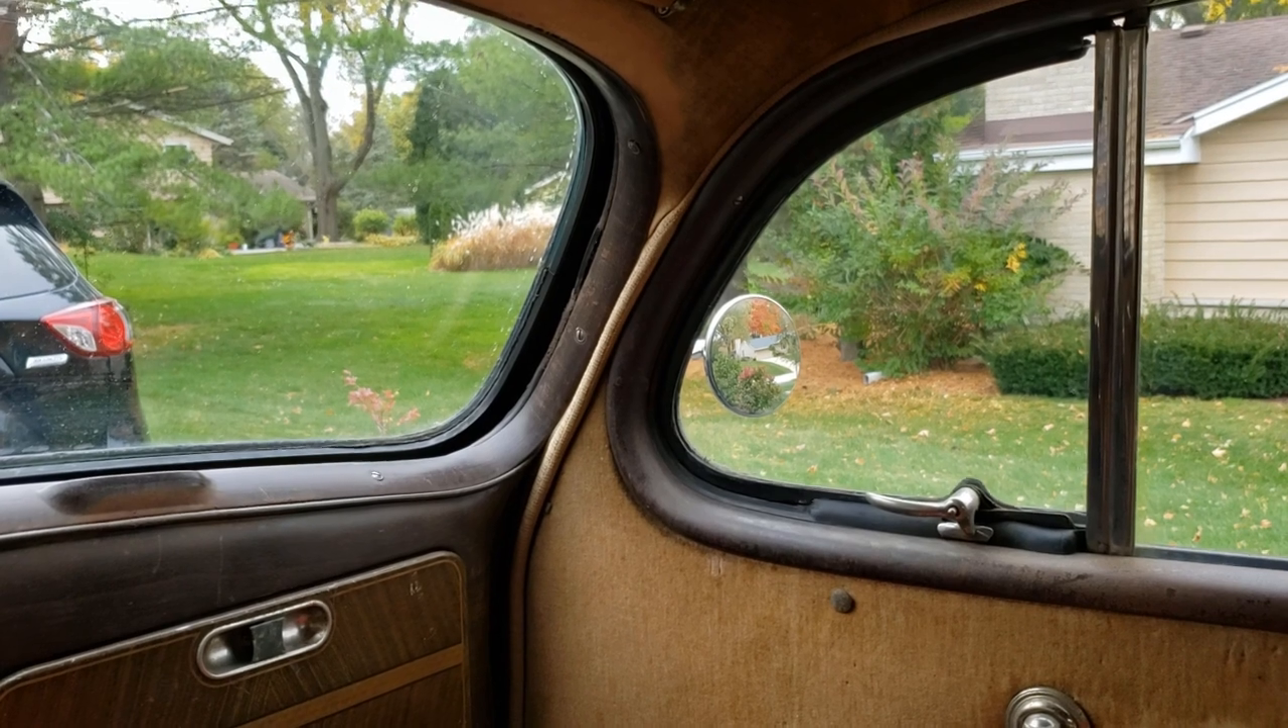I mounted the passenger side mirror the same as I did to the driver's side.